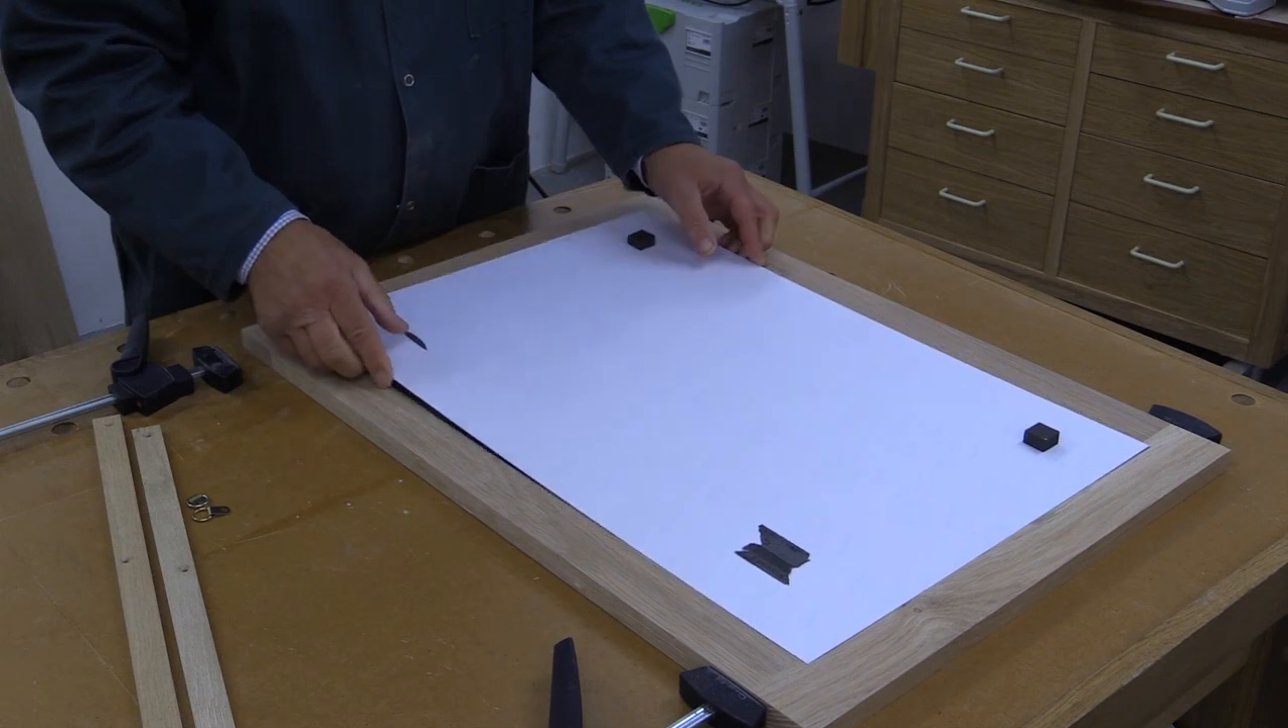Well the picture fits in nicely.